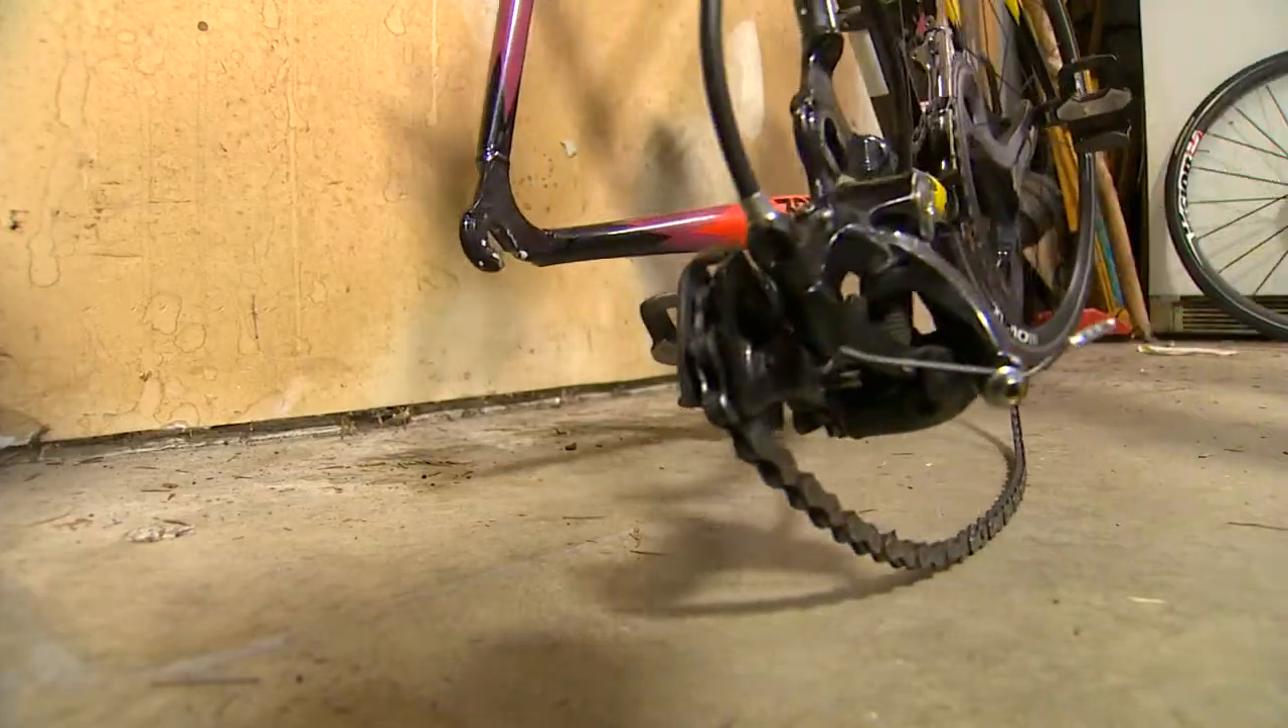I can lift the bicycle up, pull the derailleur back, and see the wheel come right out. Now the tire is off.